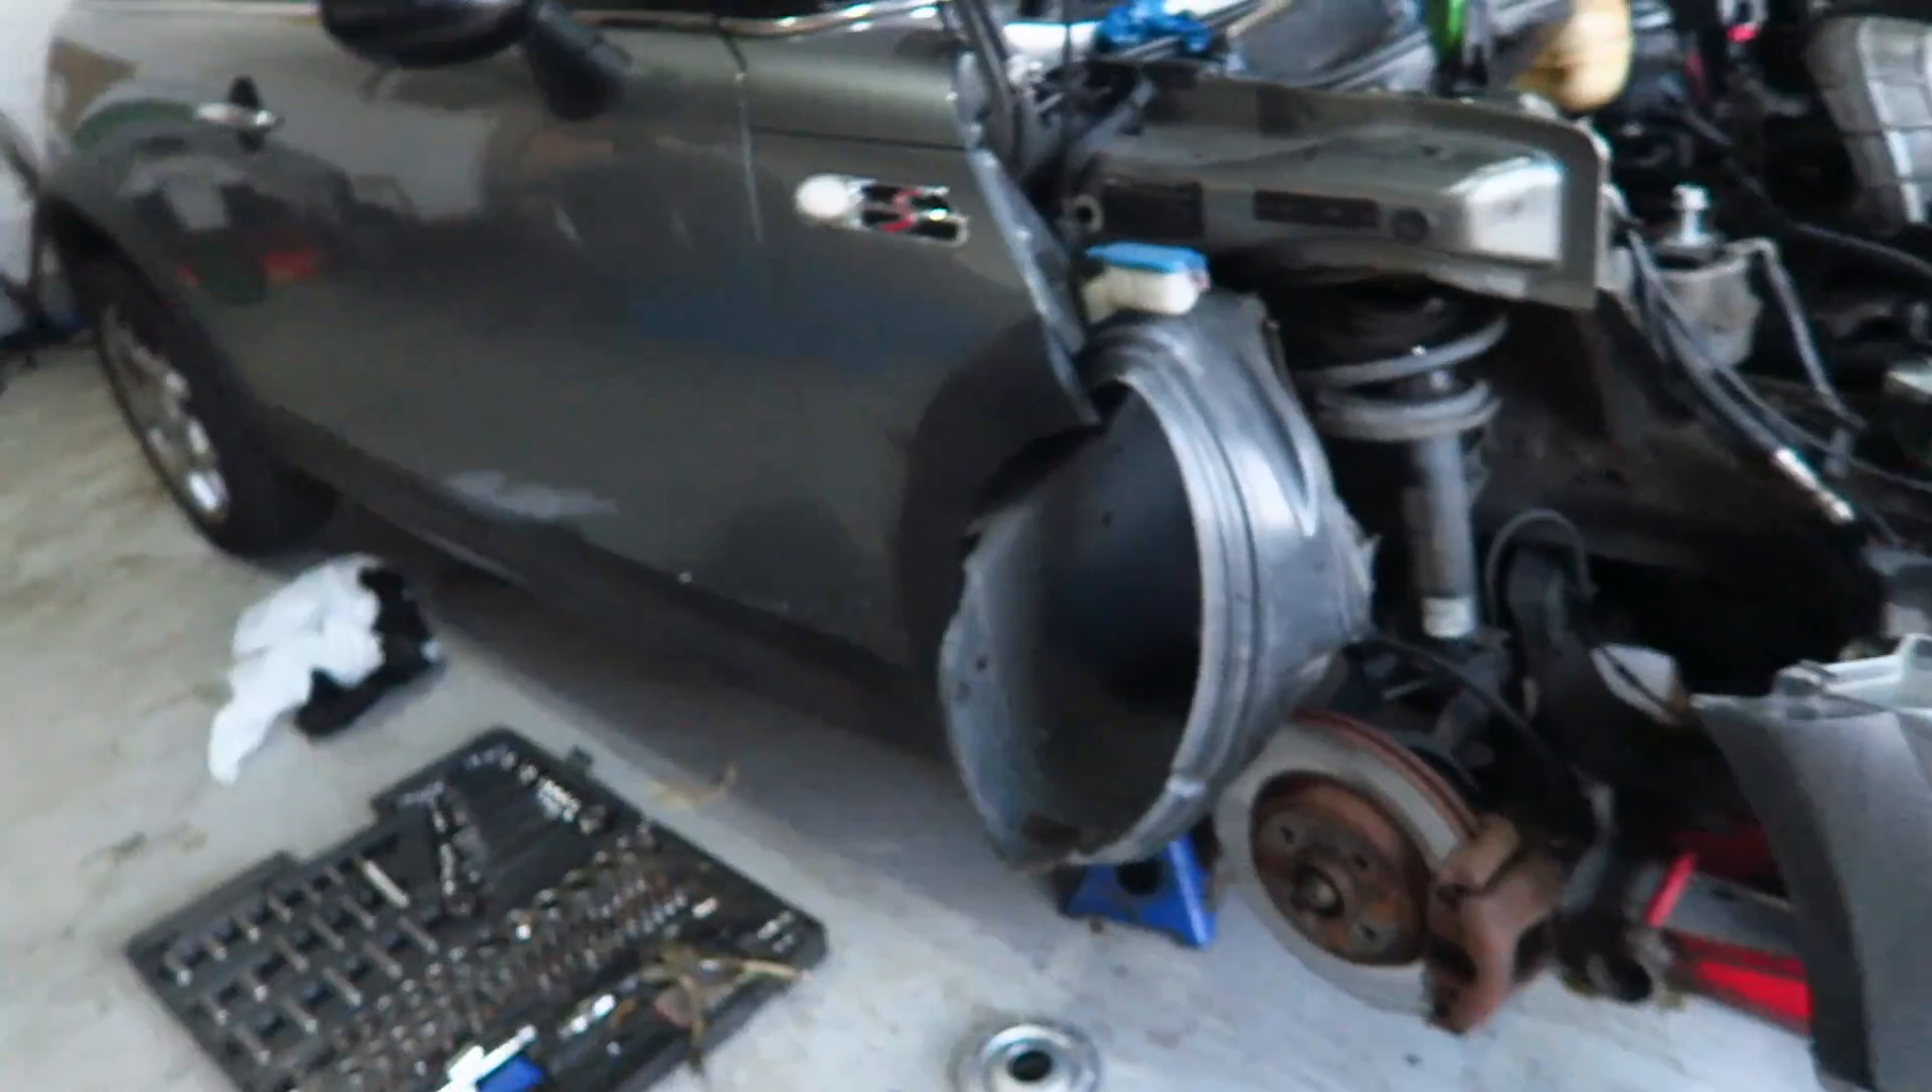So... I took off the wheel.